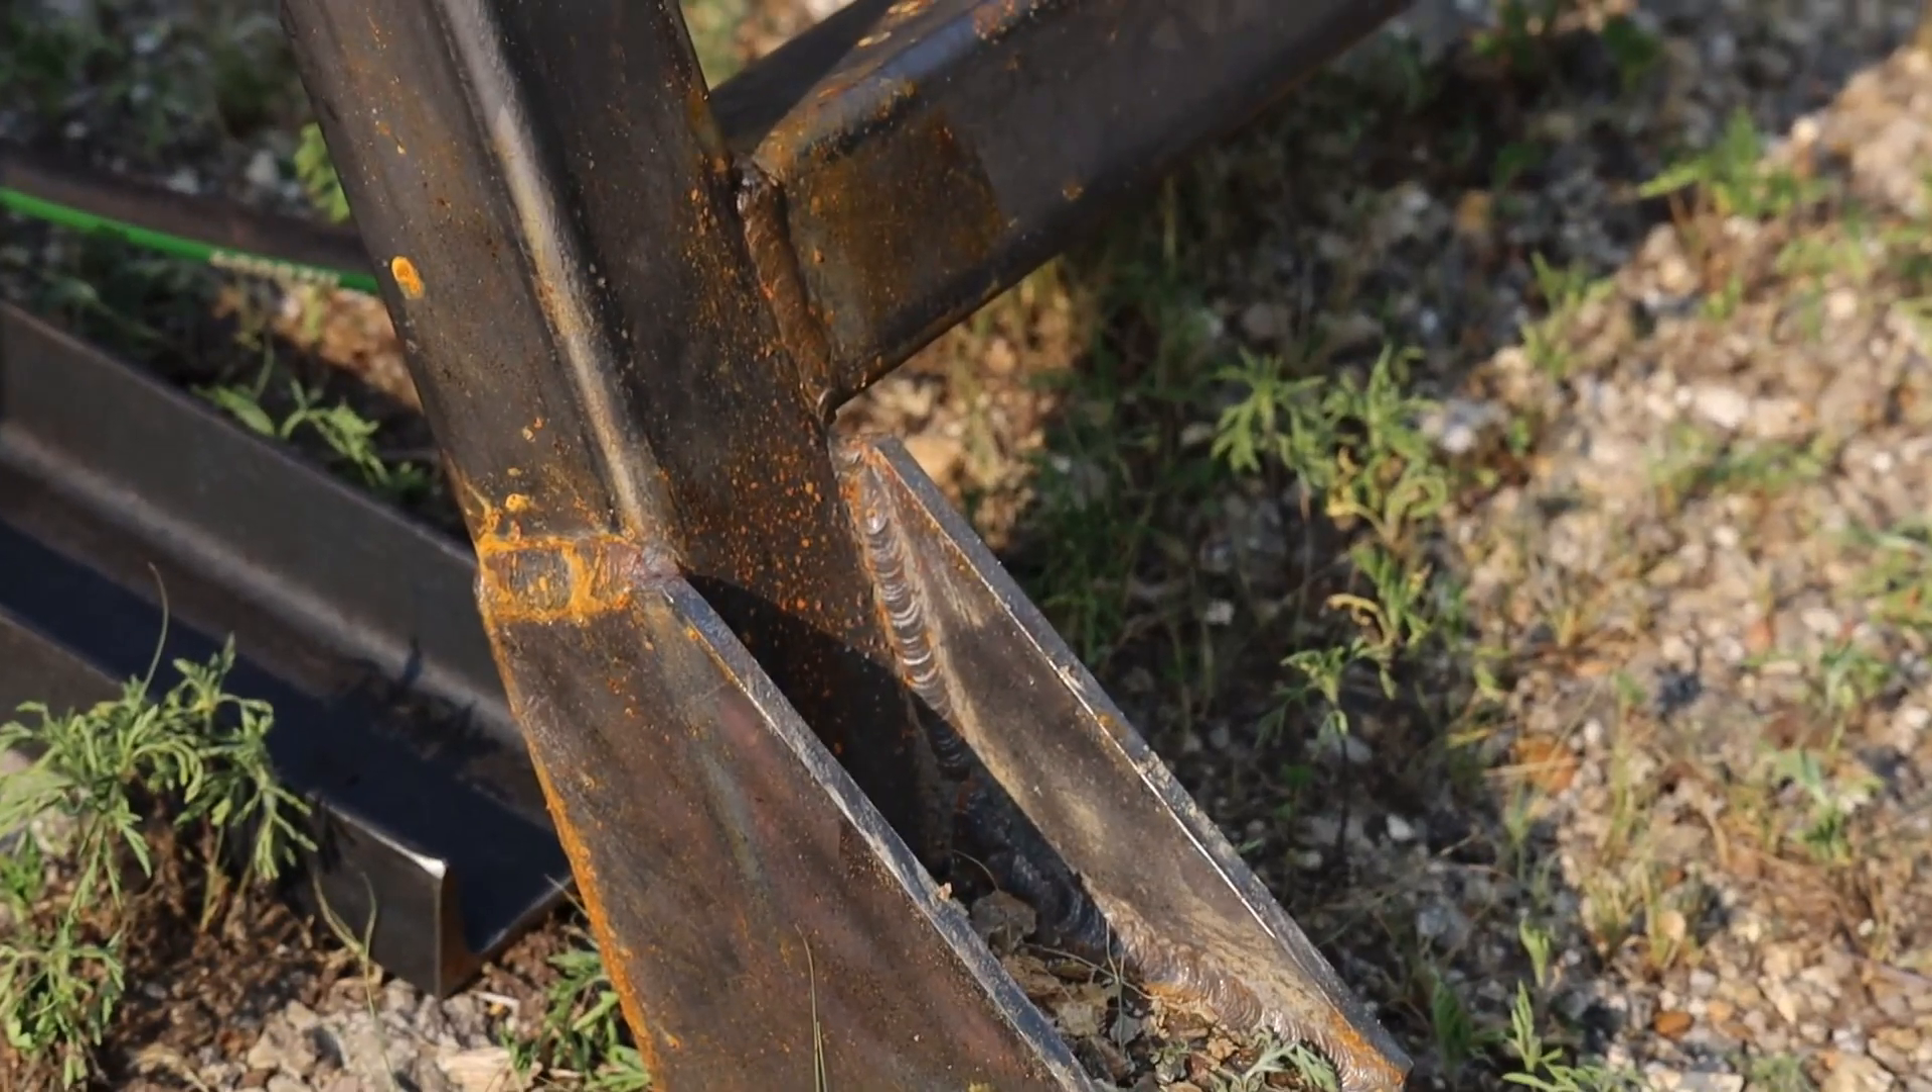So these supports are all quarter inch stuff they're welded all the way around on the inside and everything like that.